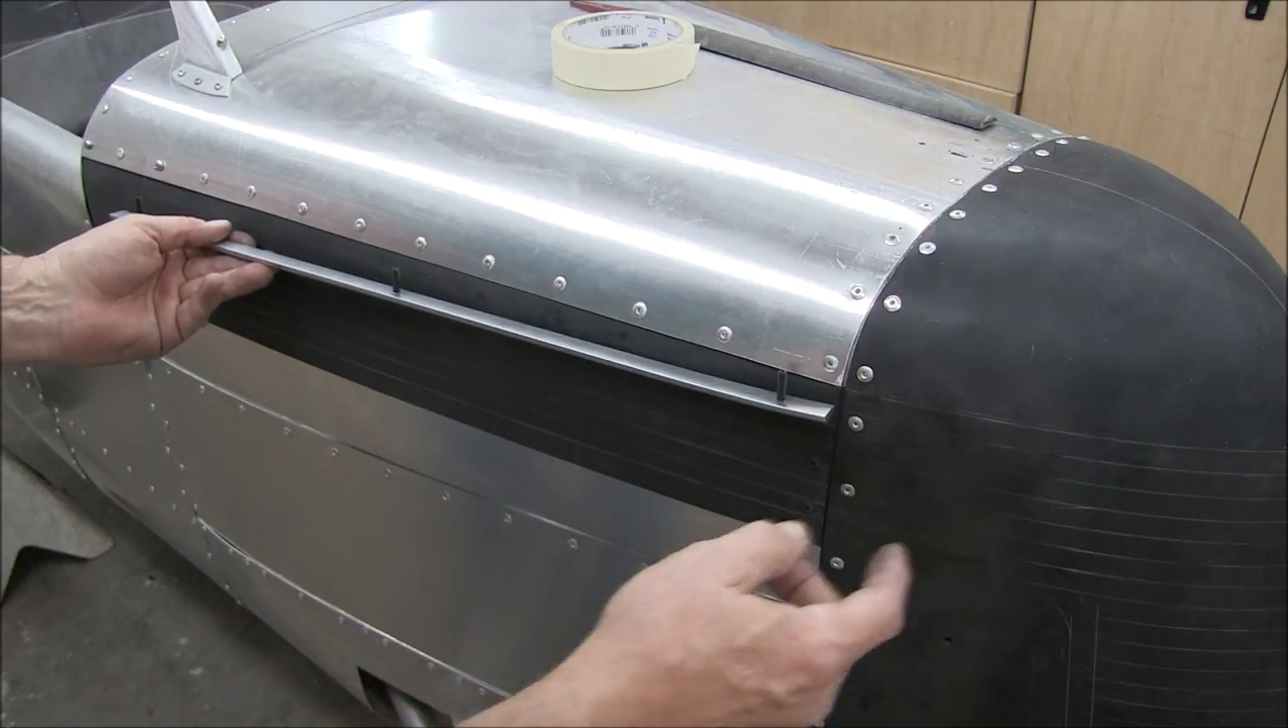Okay here's the first trim piece I decided to stop right here that way if I ever take the nose off I won't have to remove the trim.